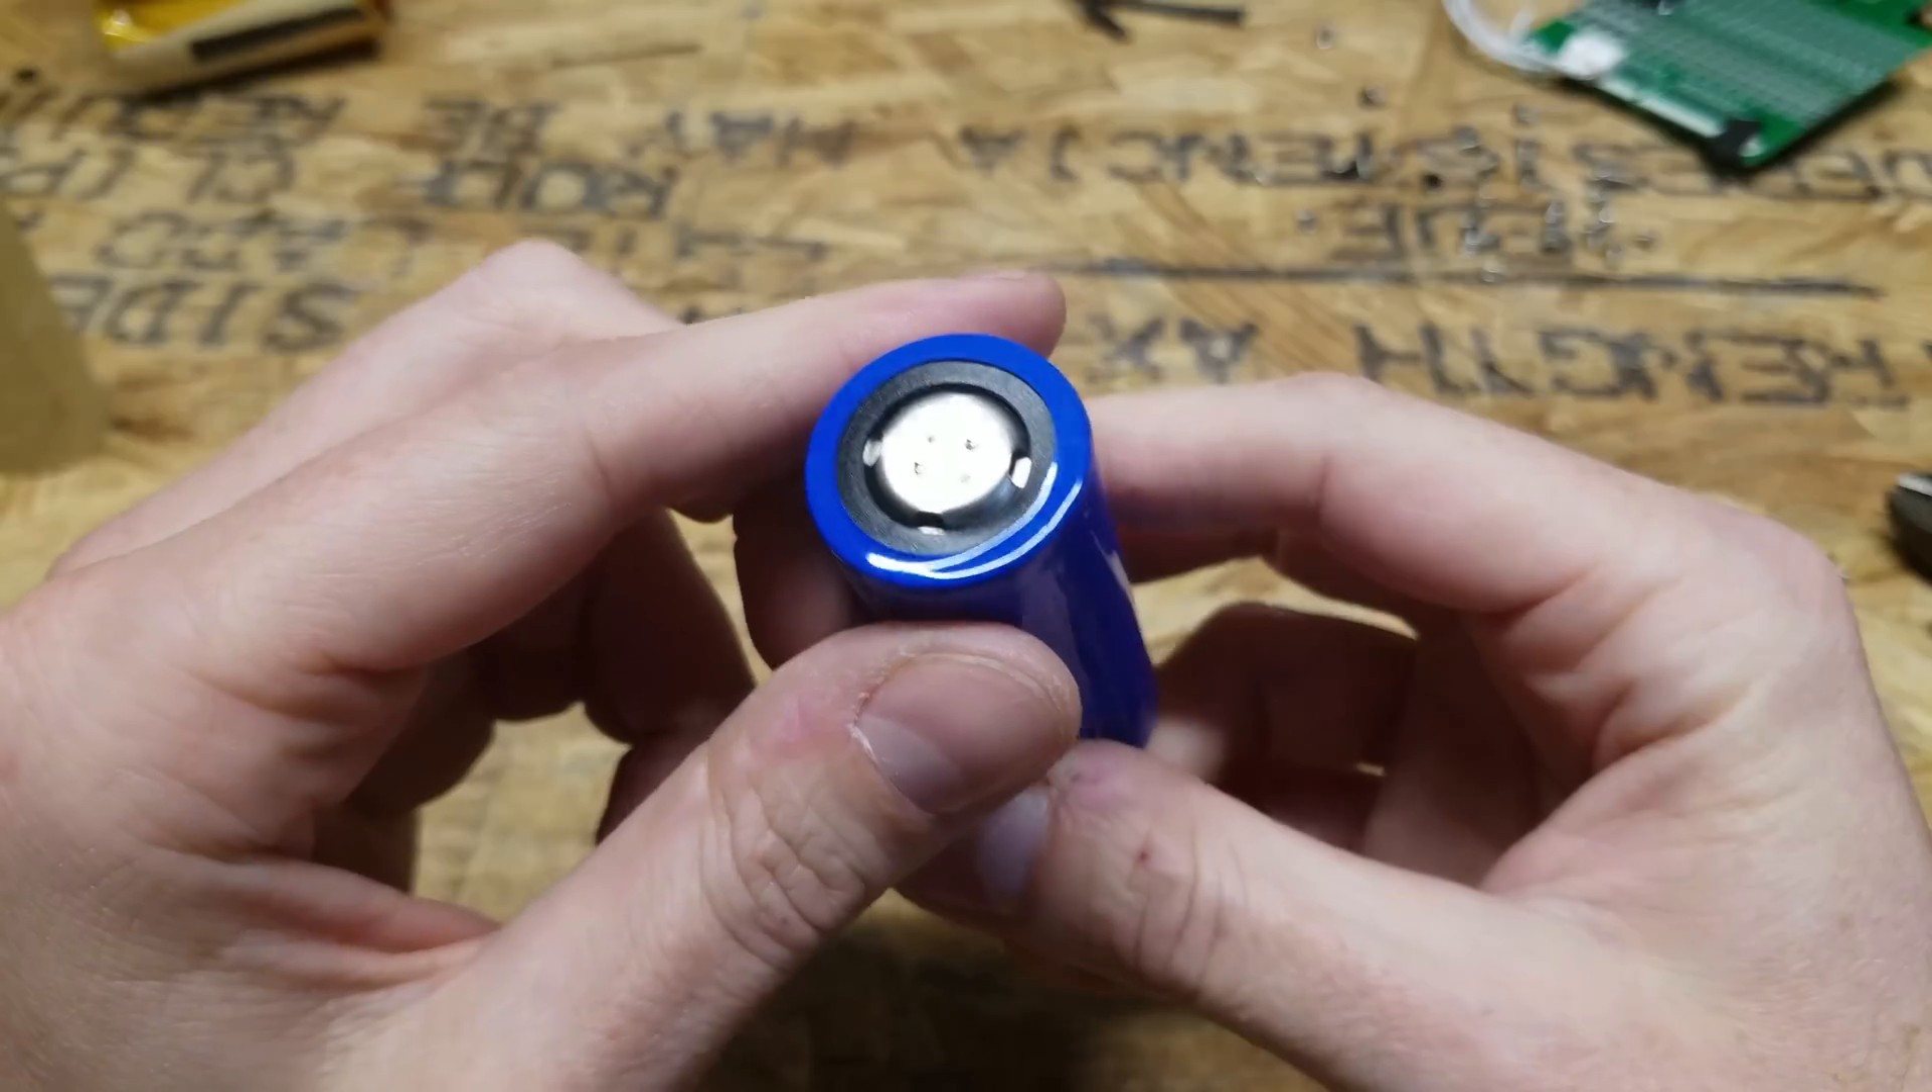So here we have a nicely wrapped cell.